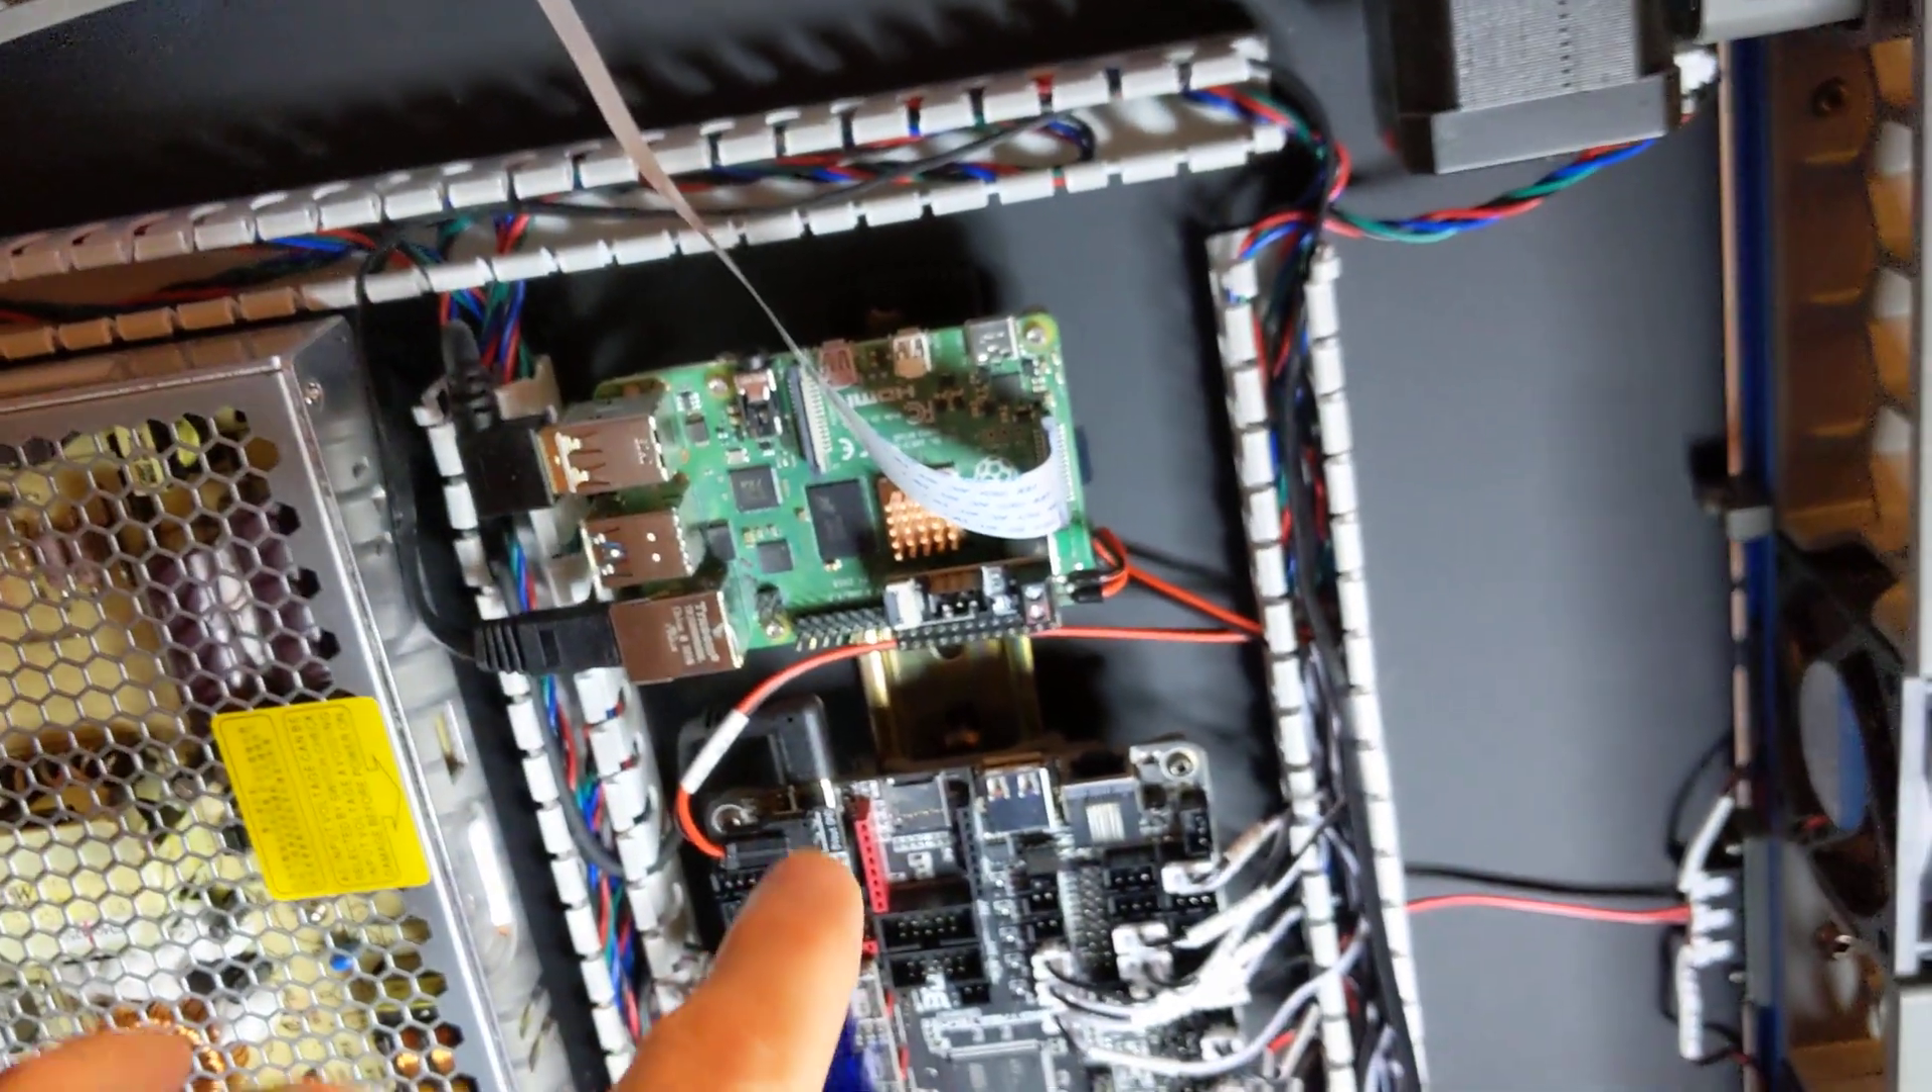I have not put the wire duct covers on.